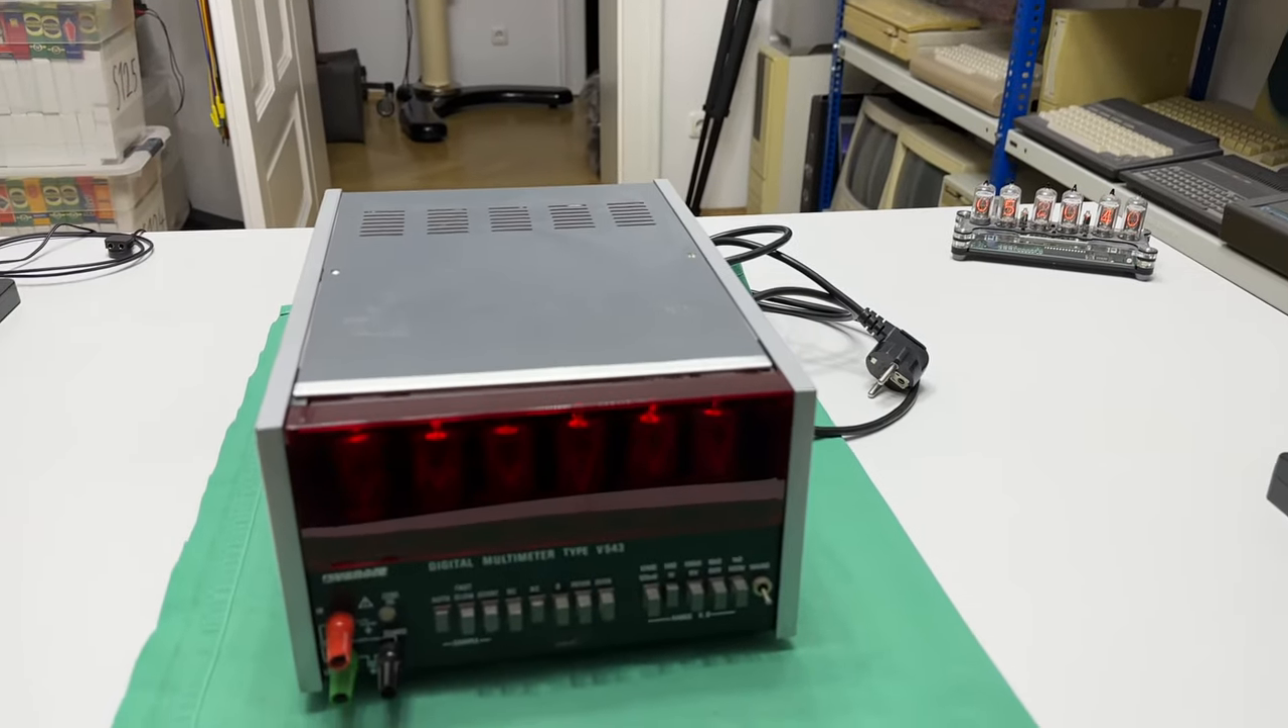So, das Gerät ist wieder komplett montiert.